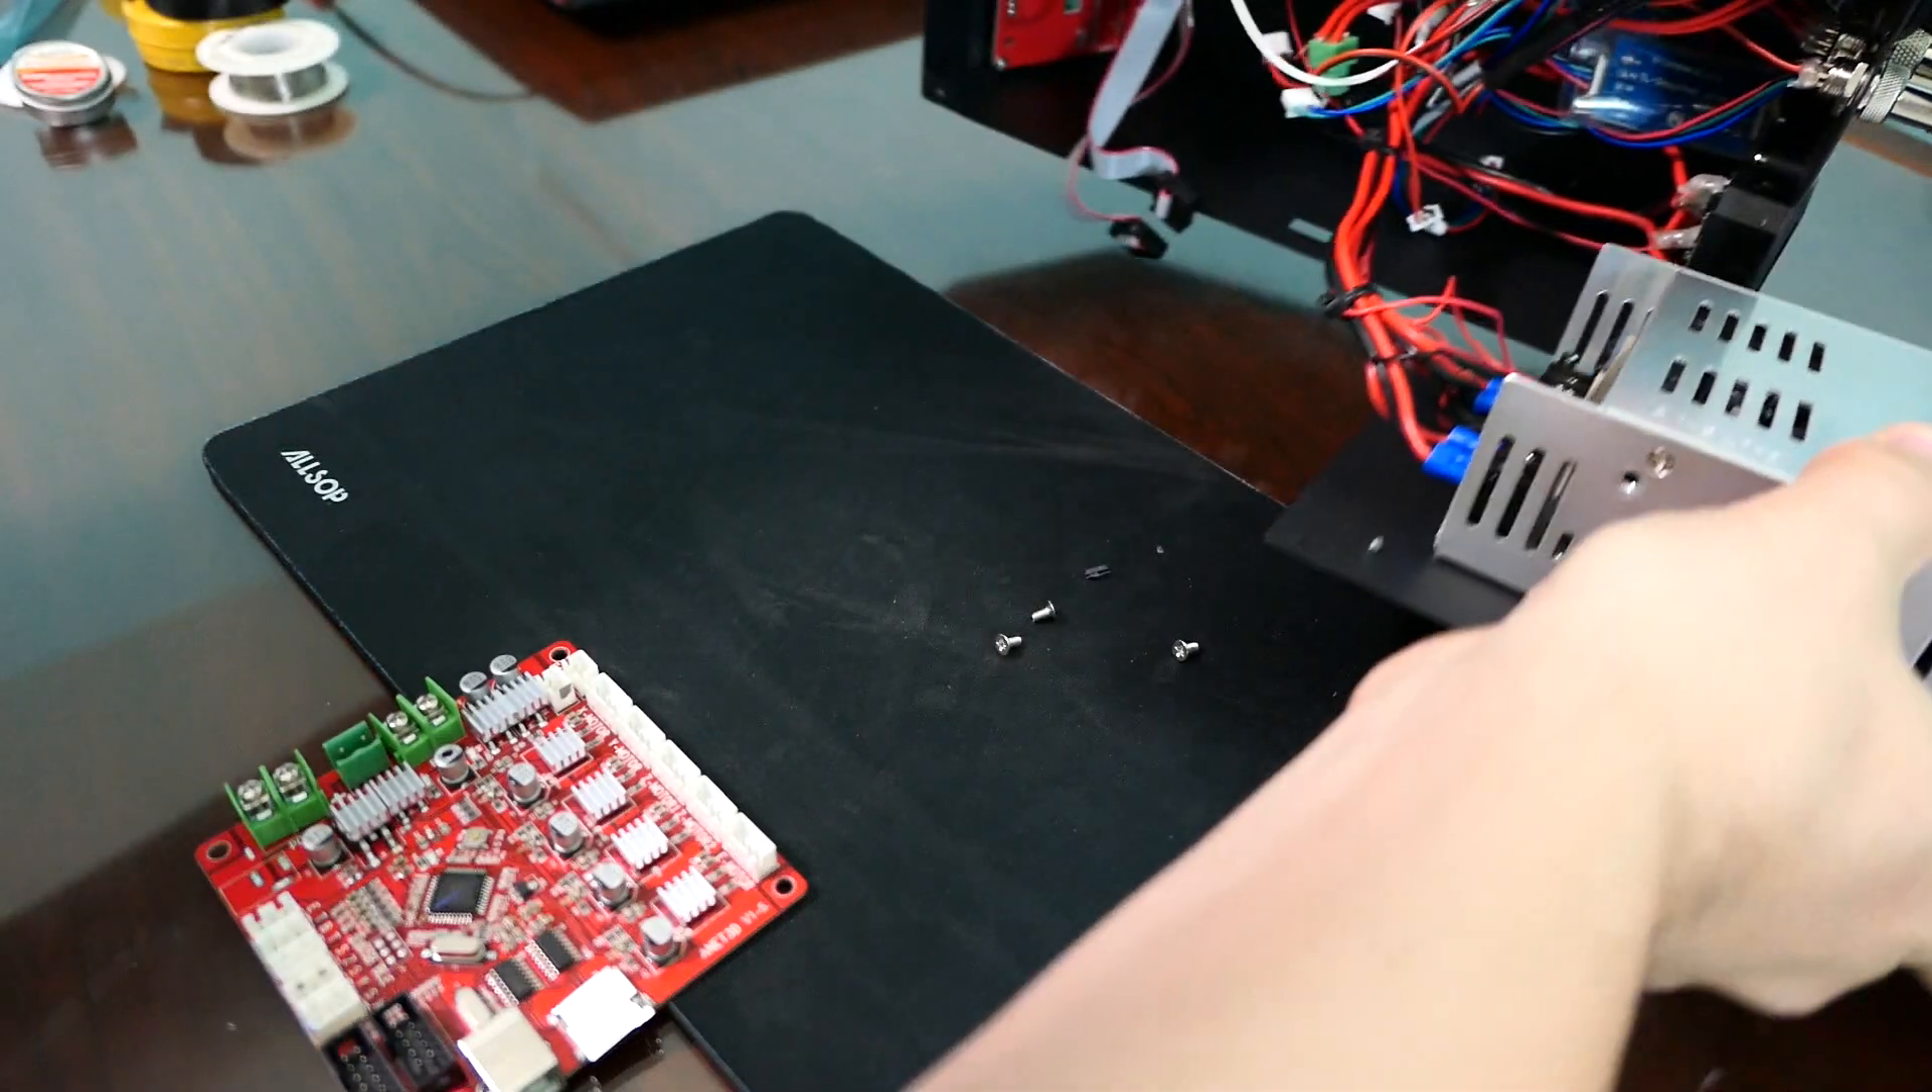So we have our board completely out now and we're going to set this entire shell and everything off to the side here.